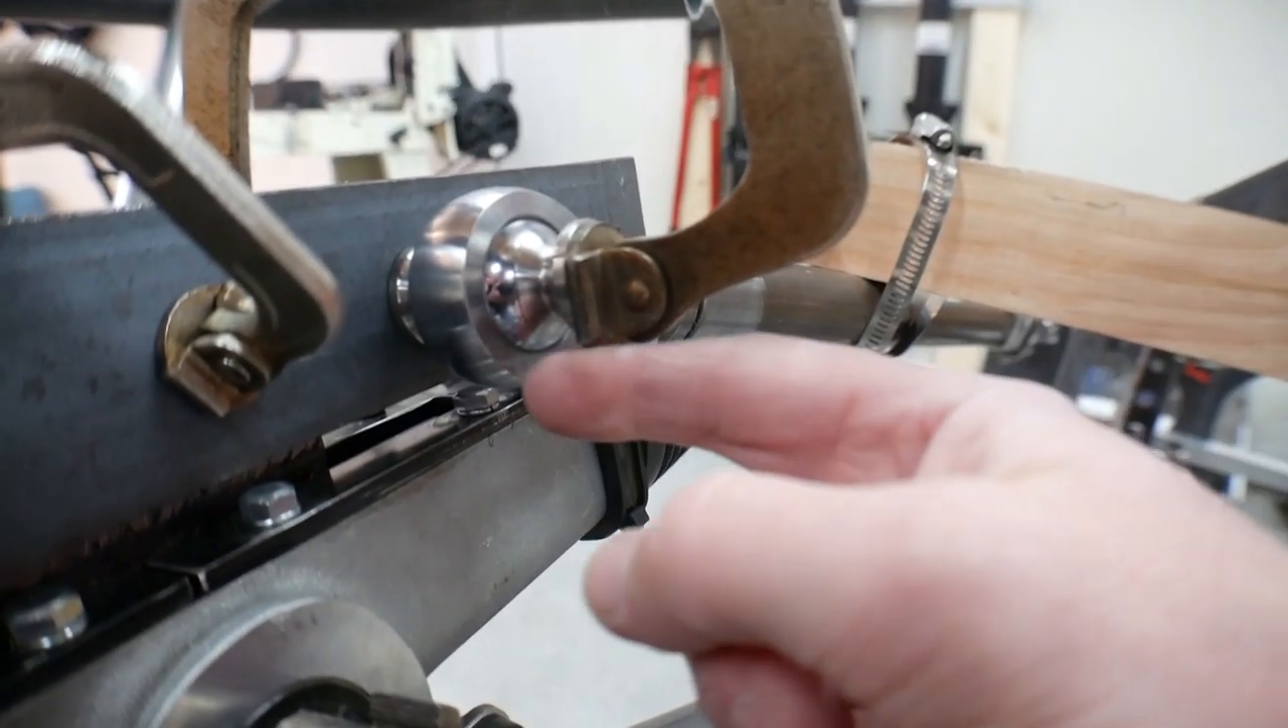Right now this connection point is just clamped in place.